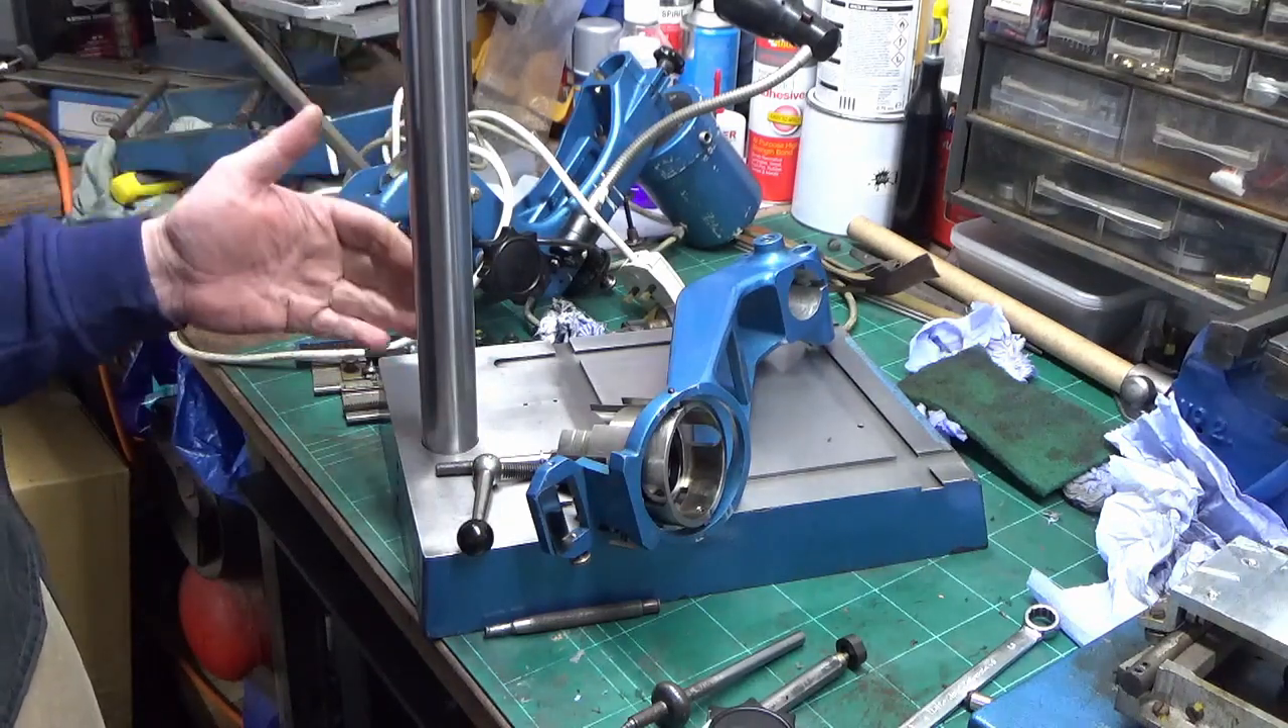We've got our column complete, come up very nice, and we've got that refitted back into the base.